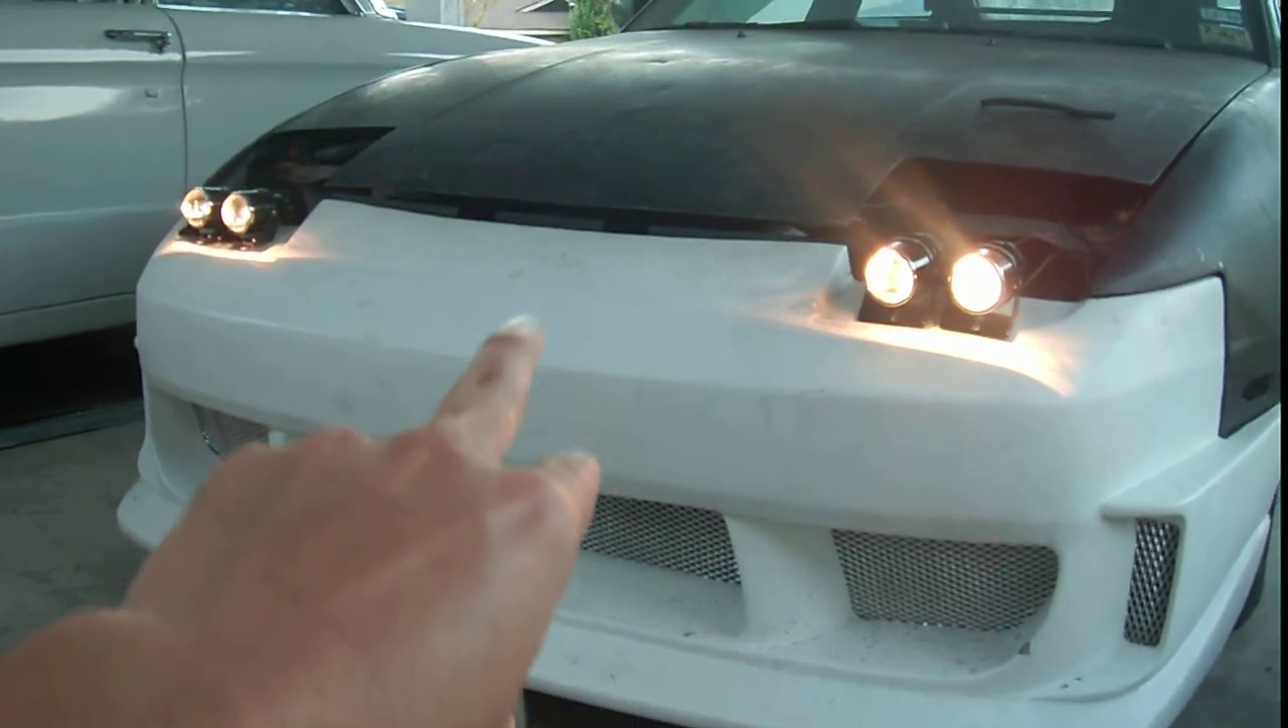I need to raise the whole front up a little bit because you can see the gap in between the hood. The hood and the front bumper.